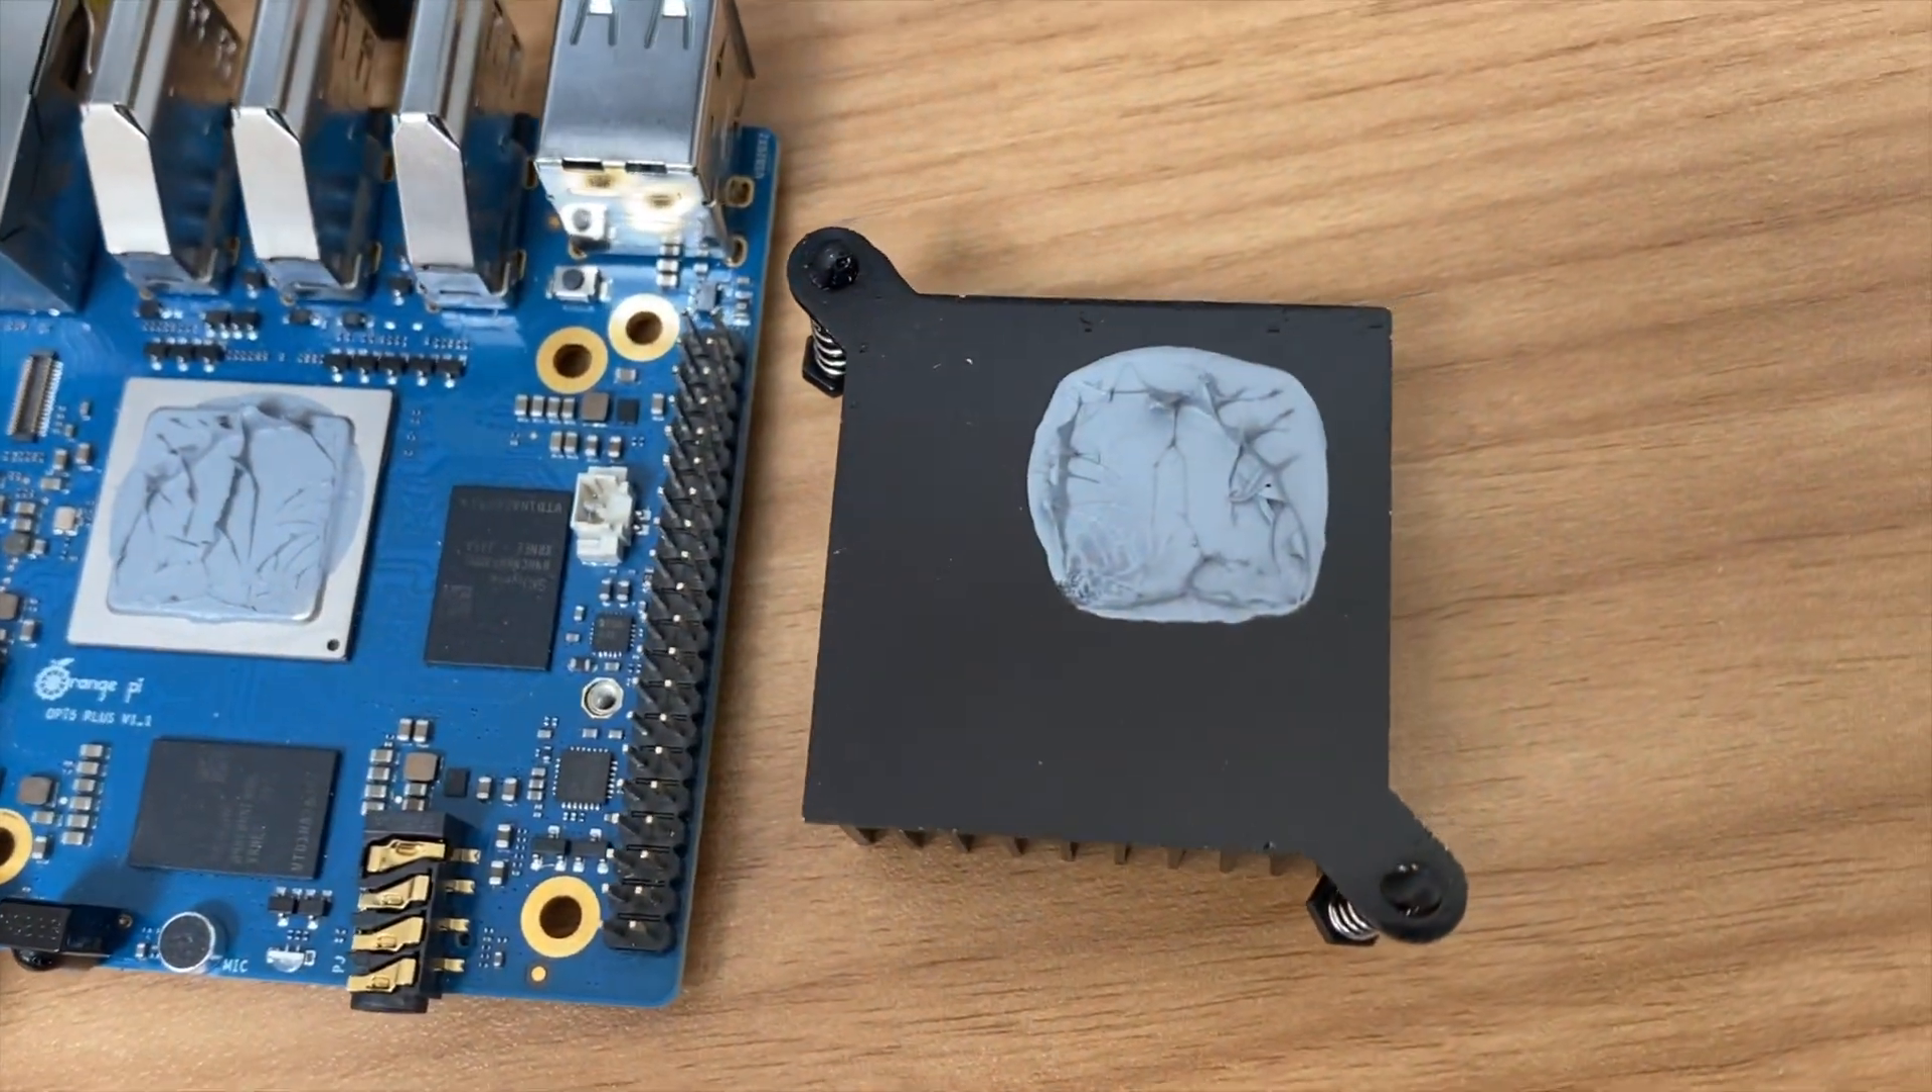Okay so i've taken the large cooler off now let me know what you think about the deployment of thermal paste too much too little.